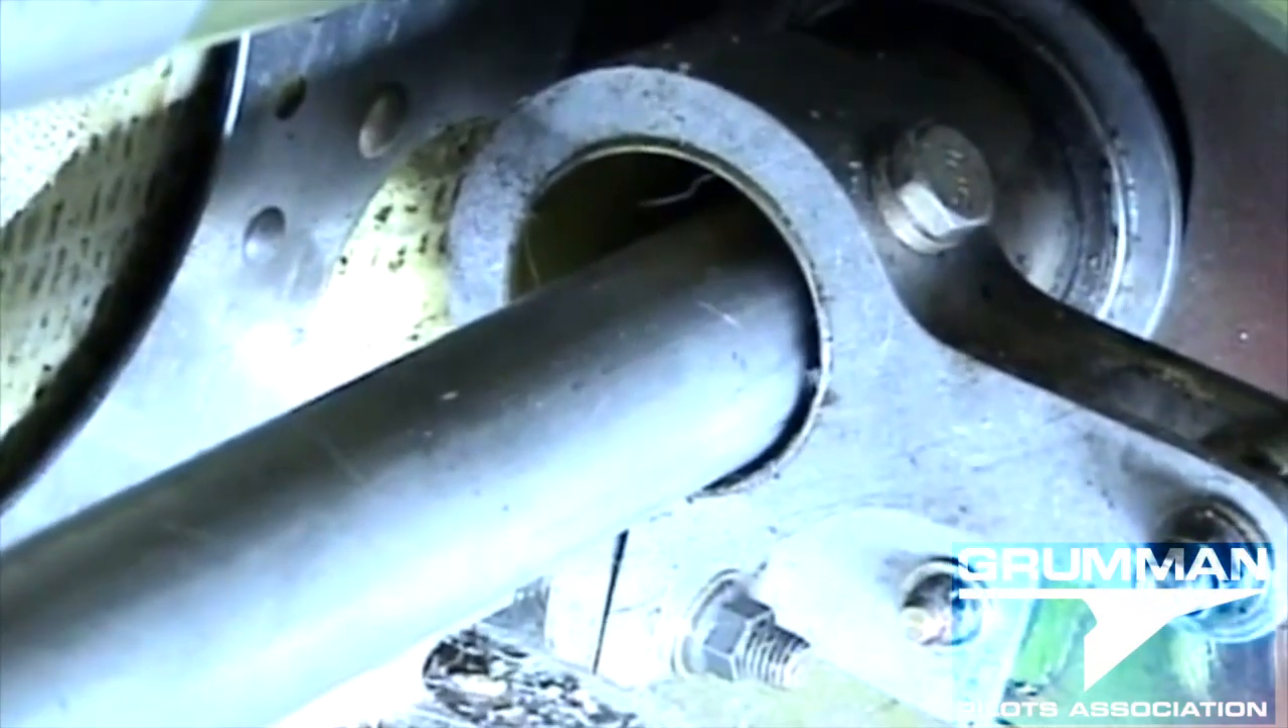Take note that the aileron torque tube is nowhere near centered.